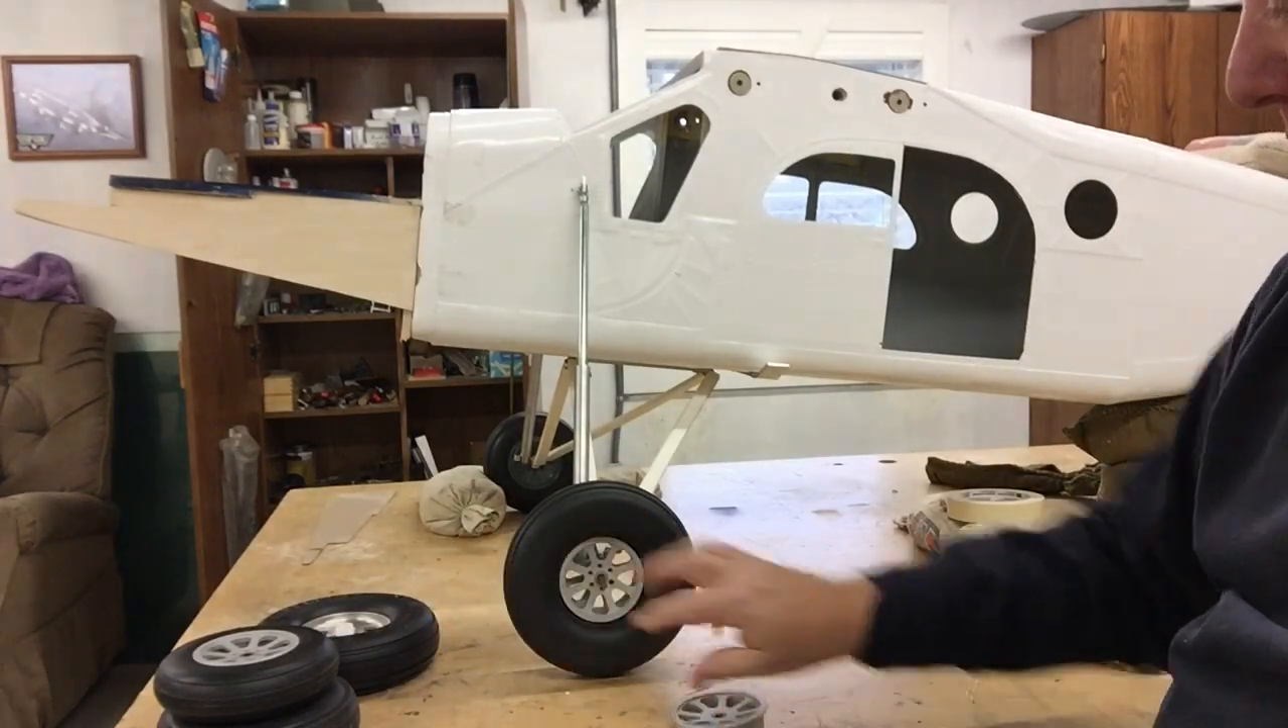I used the hub from Robard and just inserted it in the other wheel.